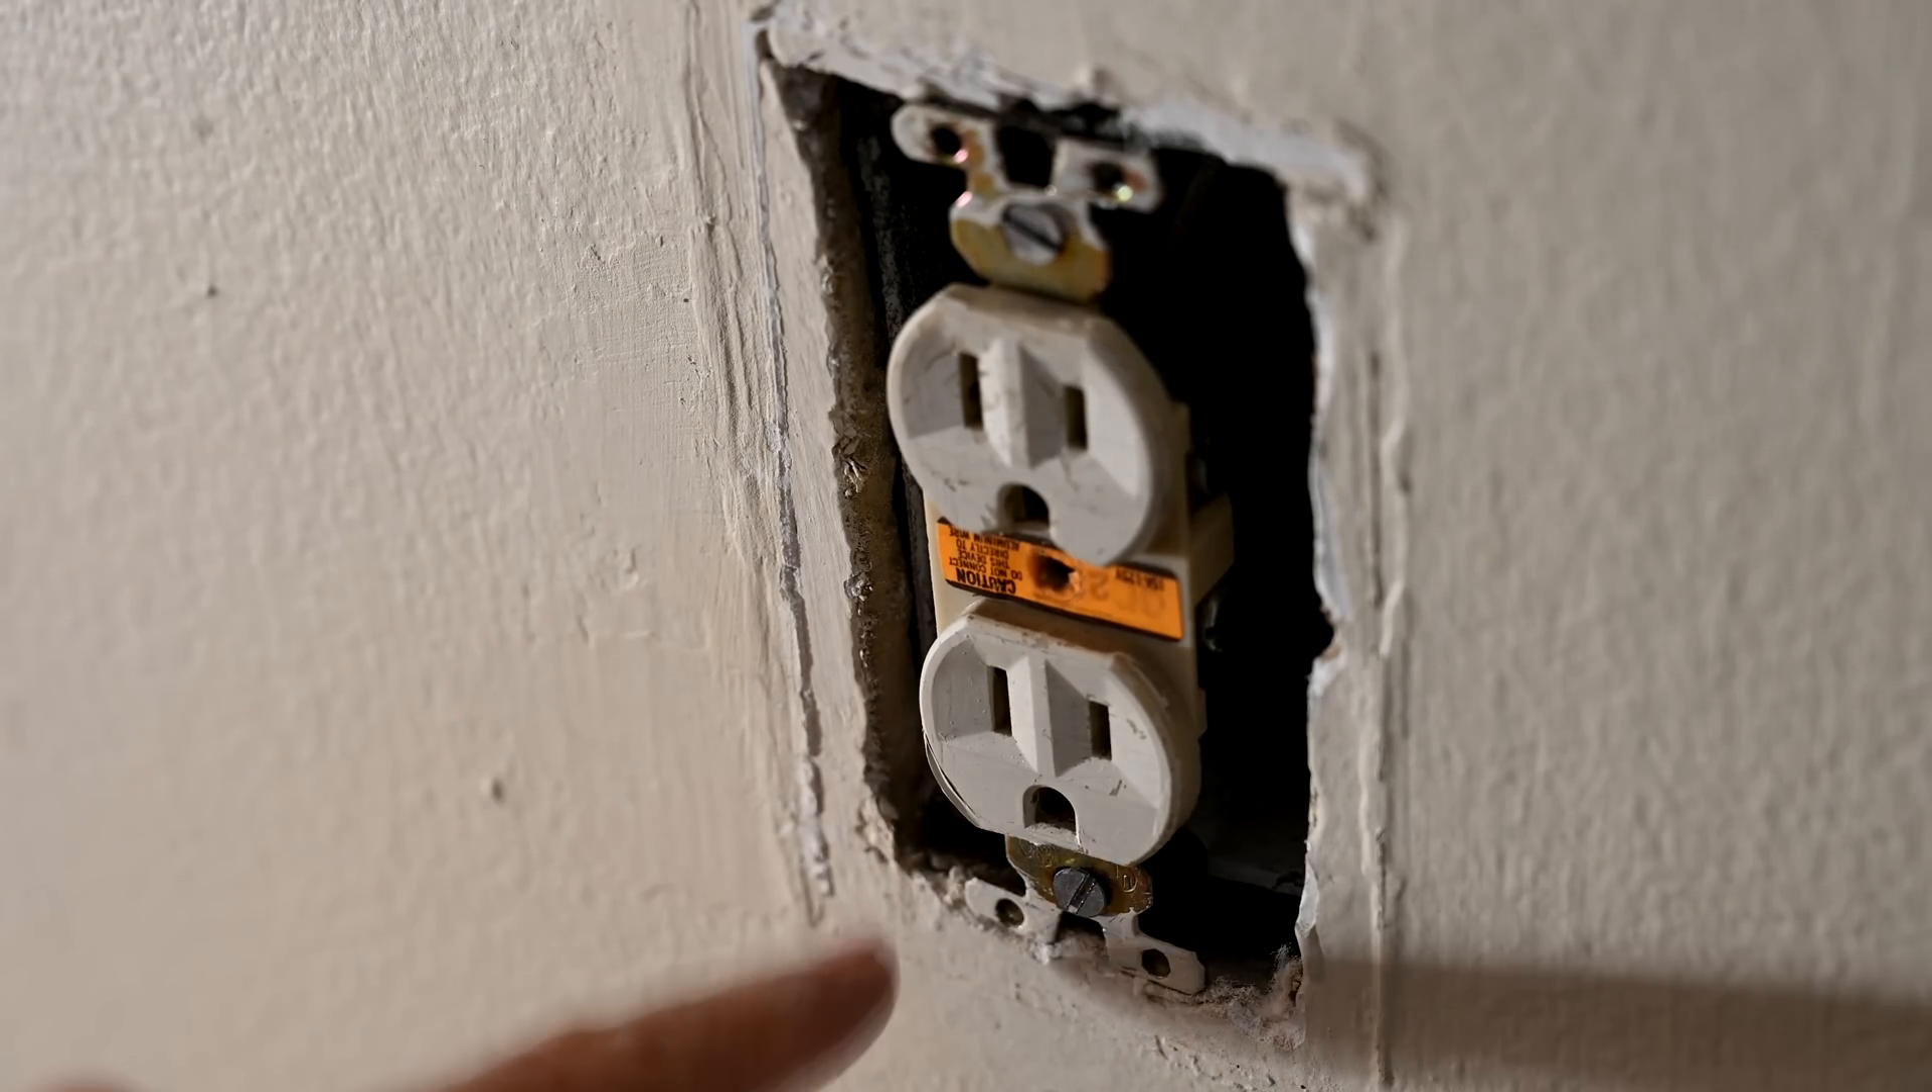So since we have the case where this outlet is, the hole is just way too big vertically, so very little of this is going to grip any of the drywall.